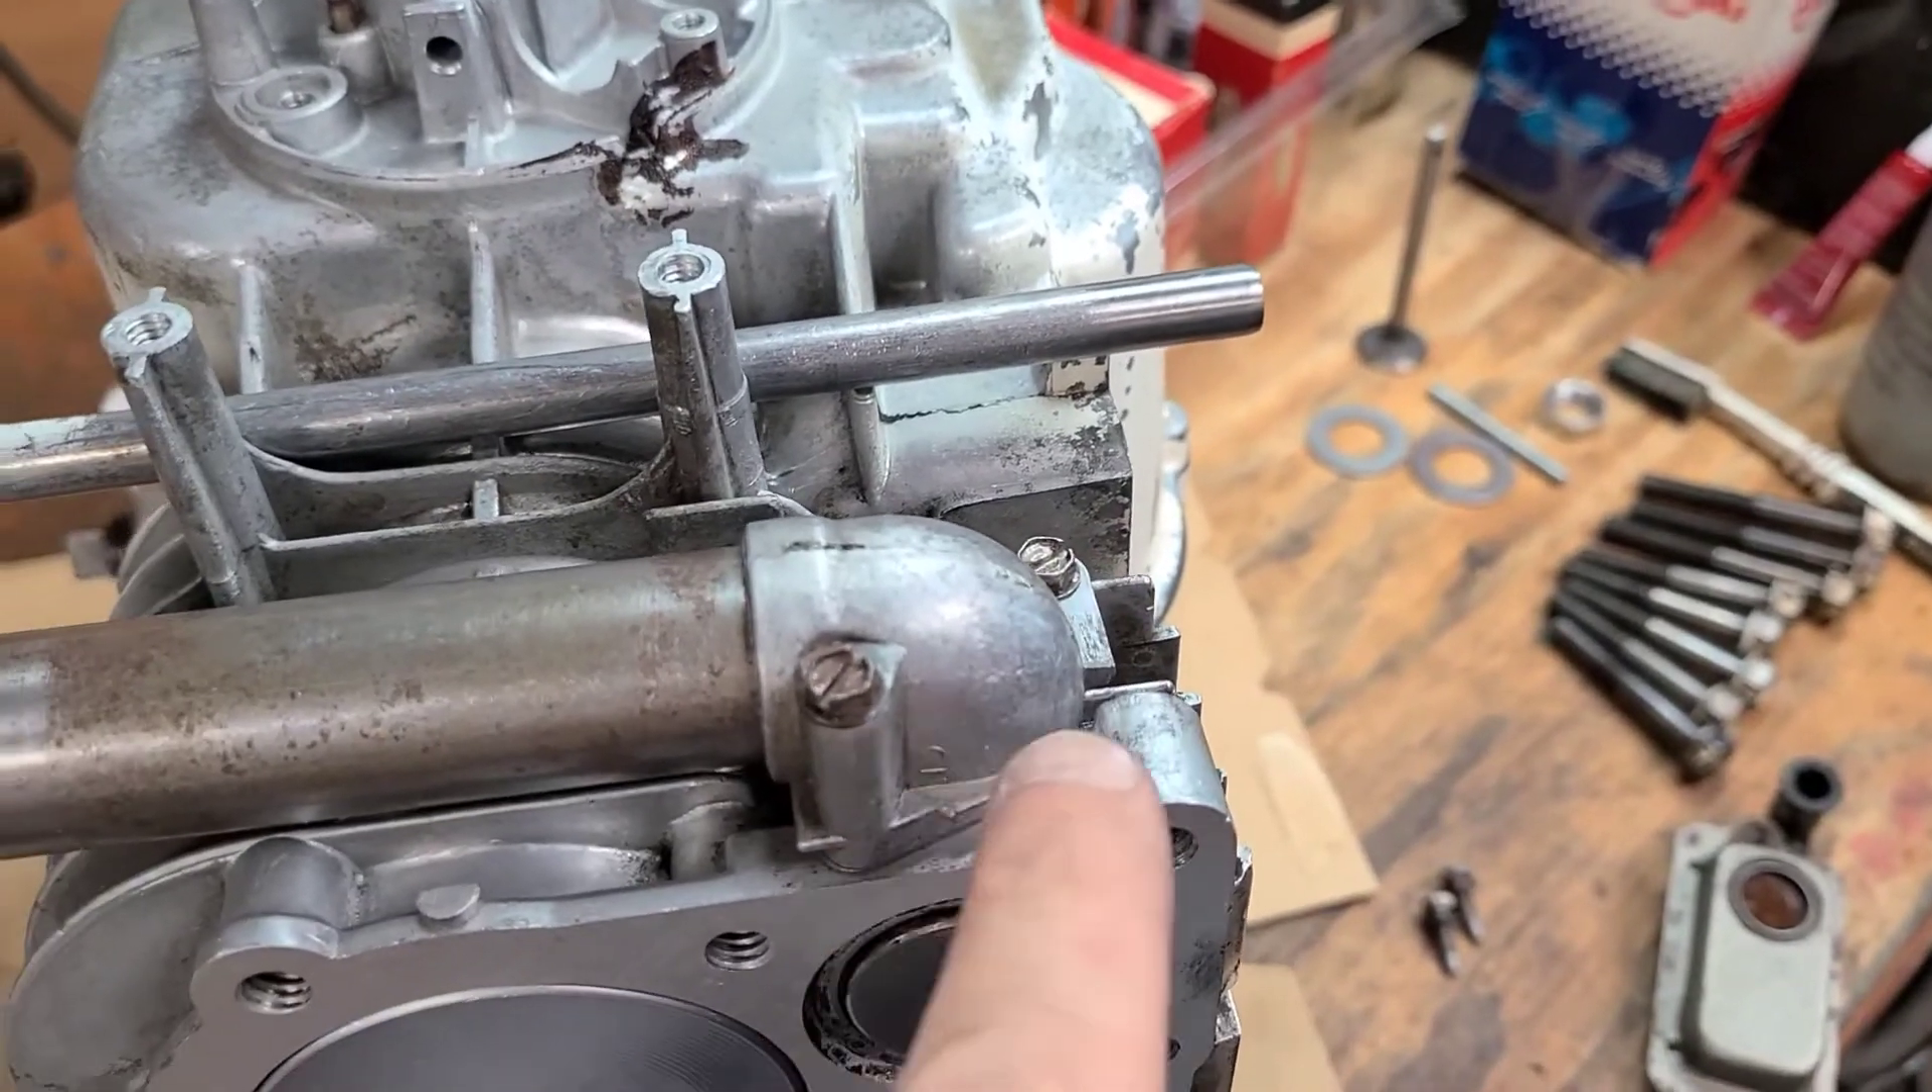With the carburetor pretty much all set to go i went ahead and installed the intake tube.